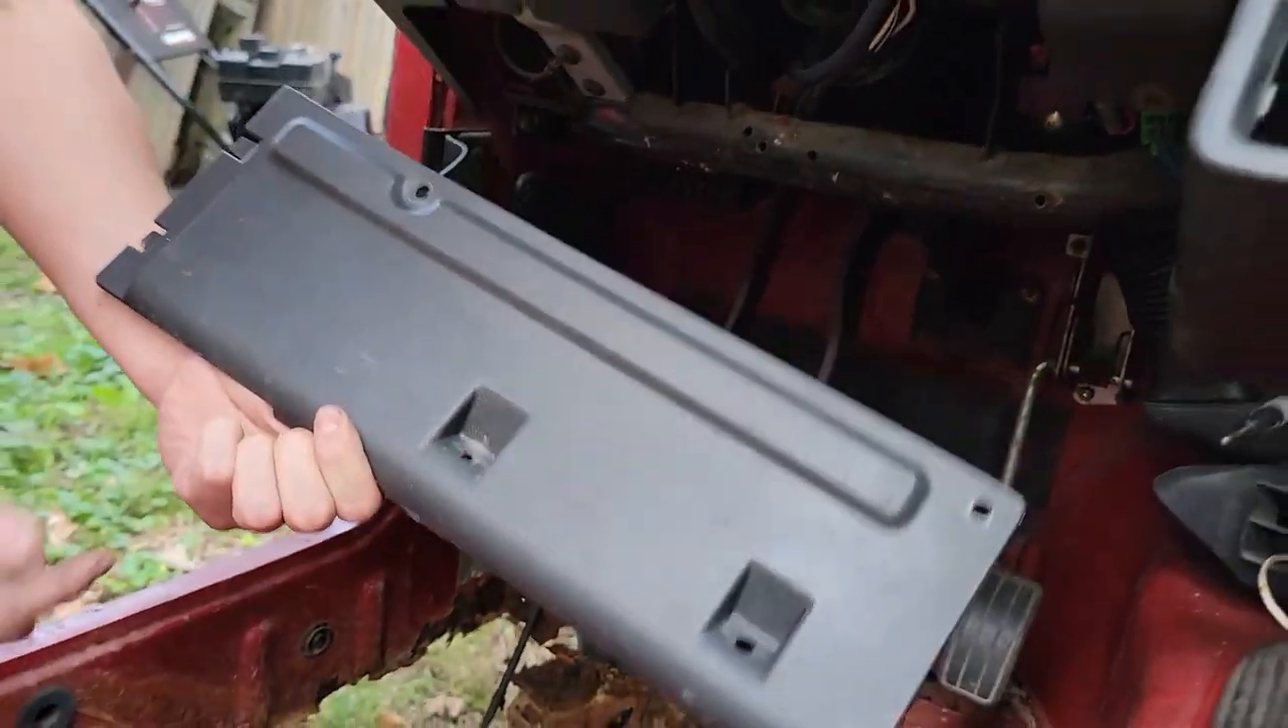Okay So now we got our dash panel out.